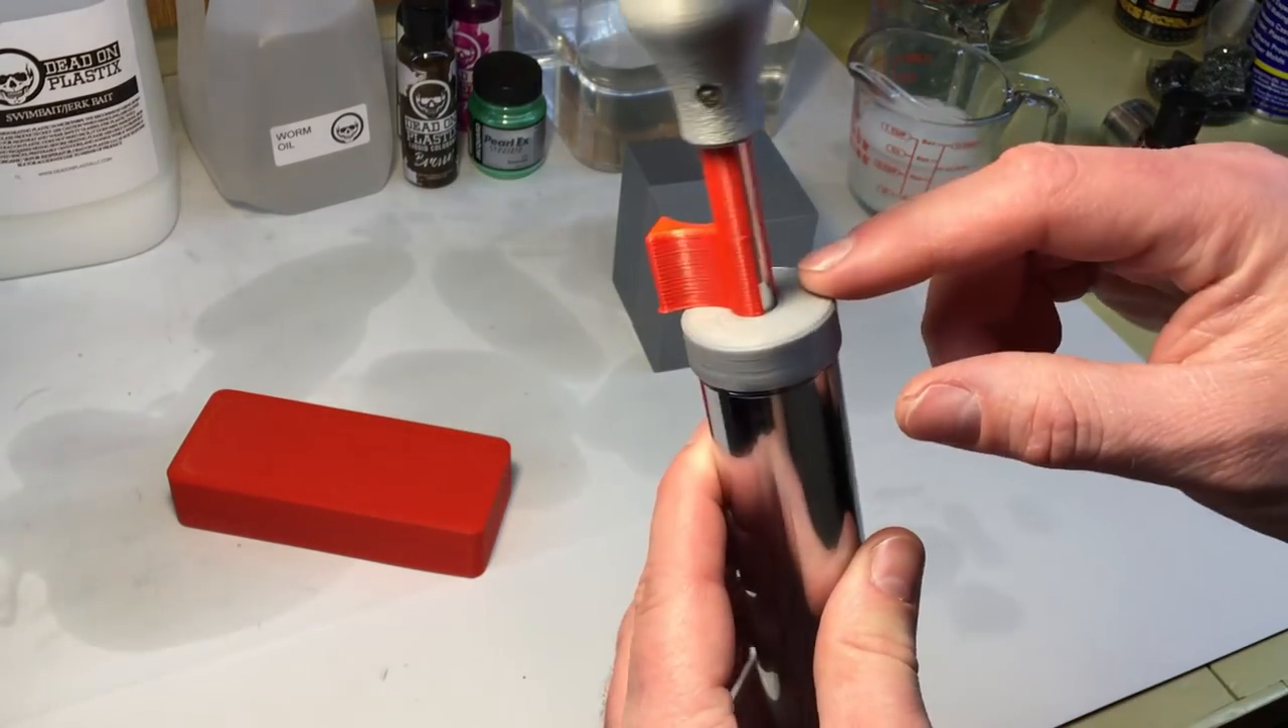I actually did a 3D printed end that just screws onto the pipe.